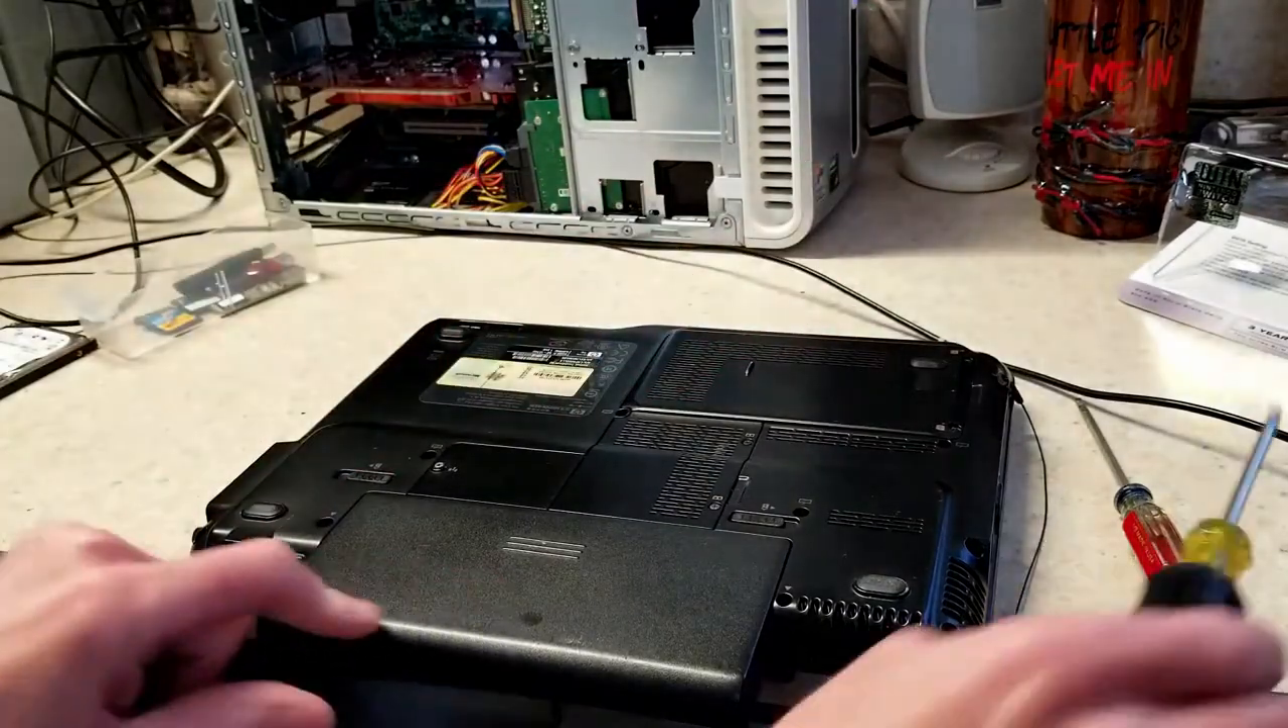And yeah i know i should have removed the battery uh just a slight oversight but i'm sure everything will be fine.